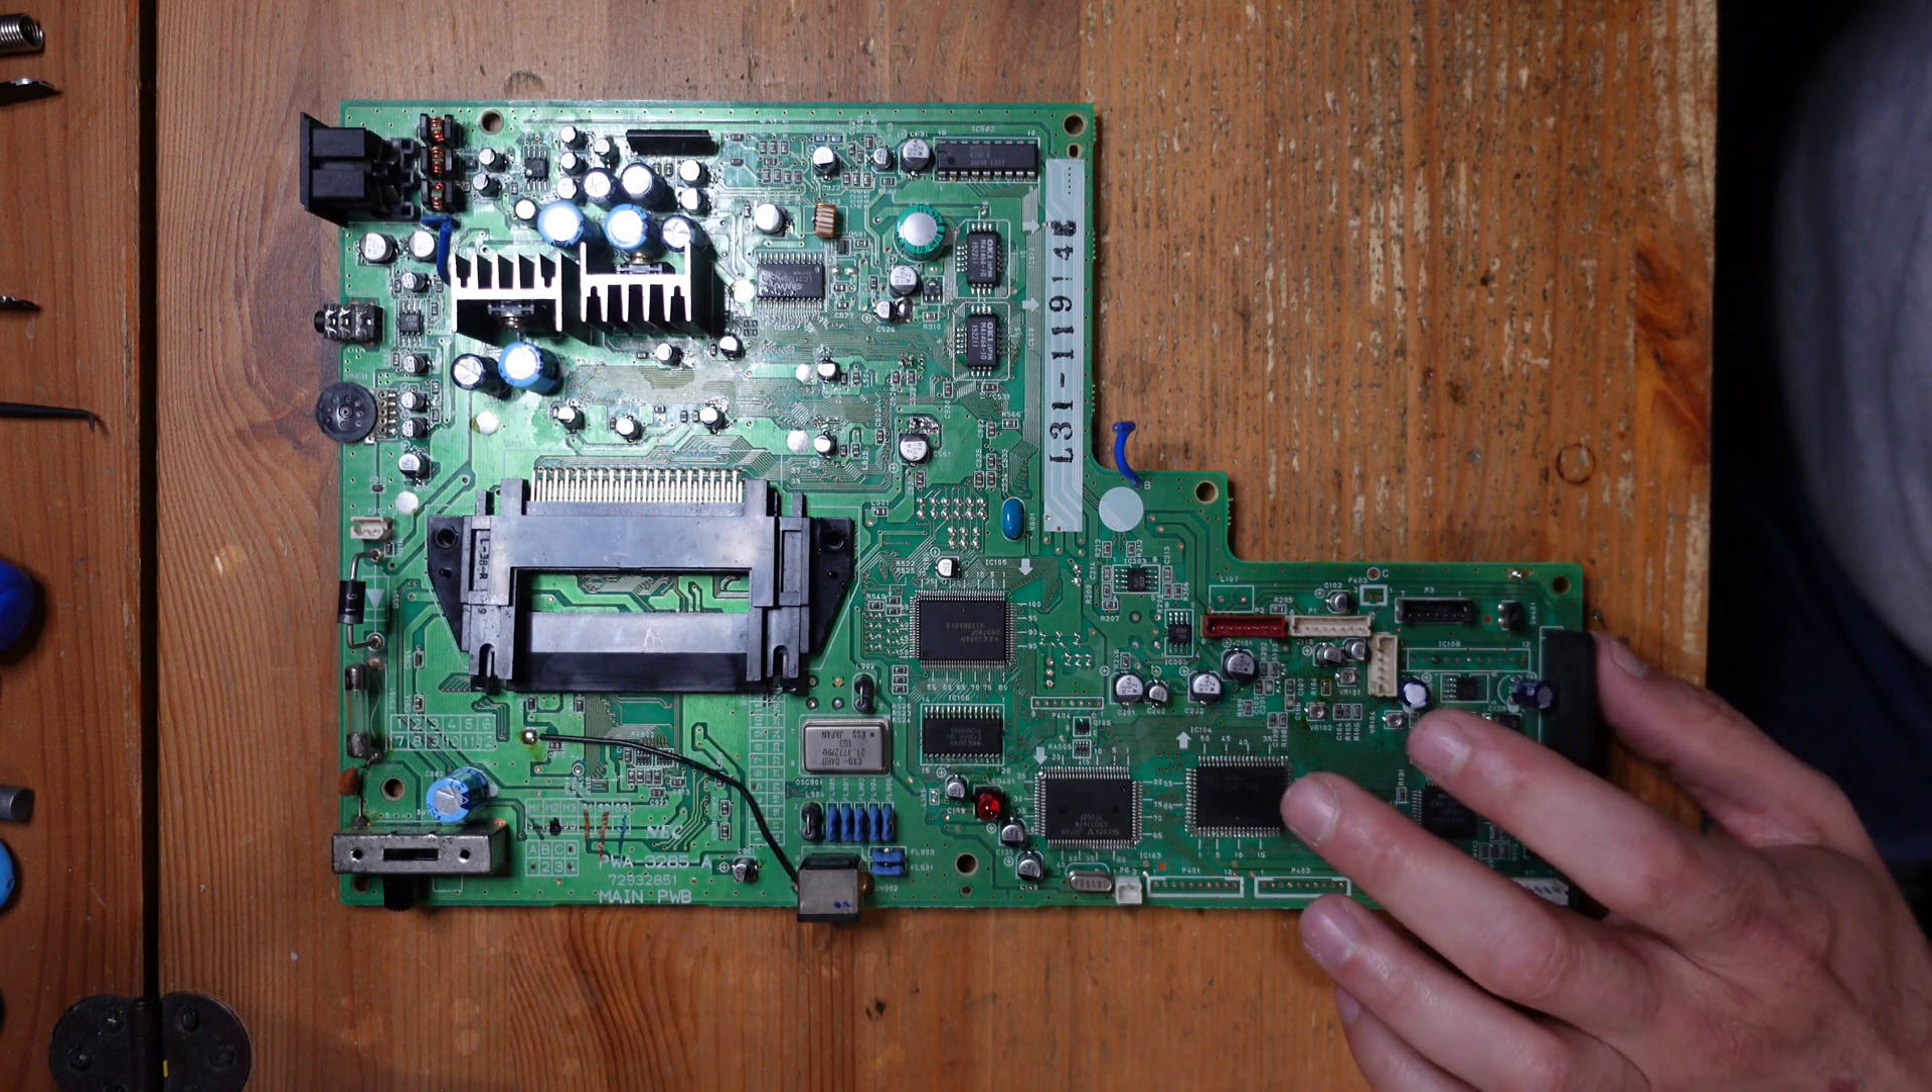The only thing we have left to do now is to remove all of these larger through-hole capacitors.